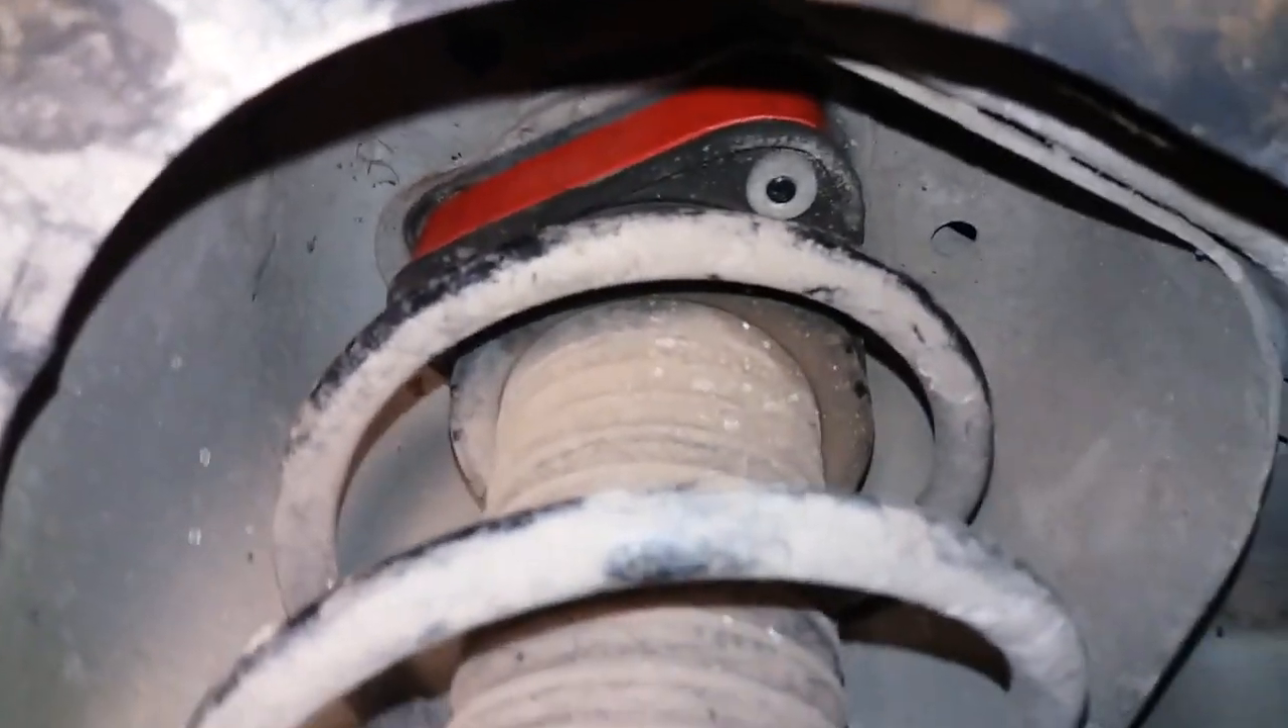С этой стороны проставка у нас уже на месте.